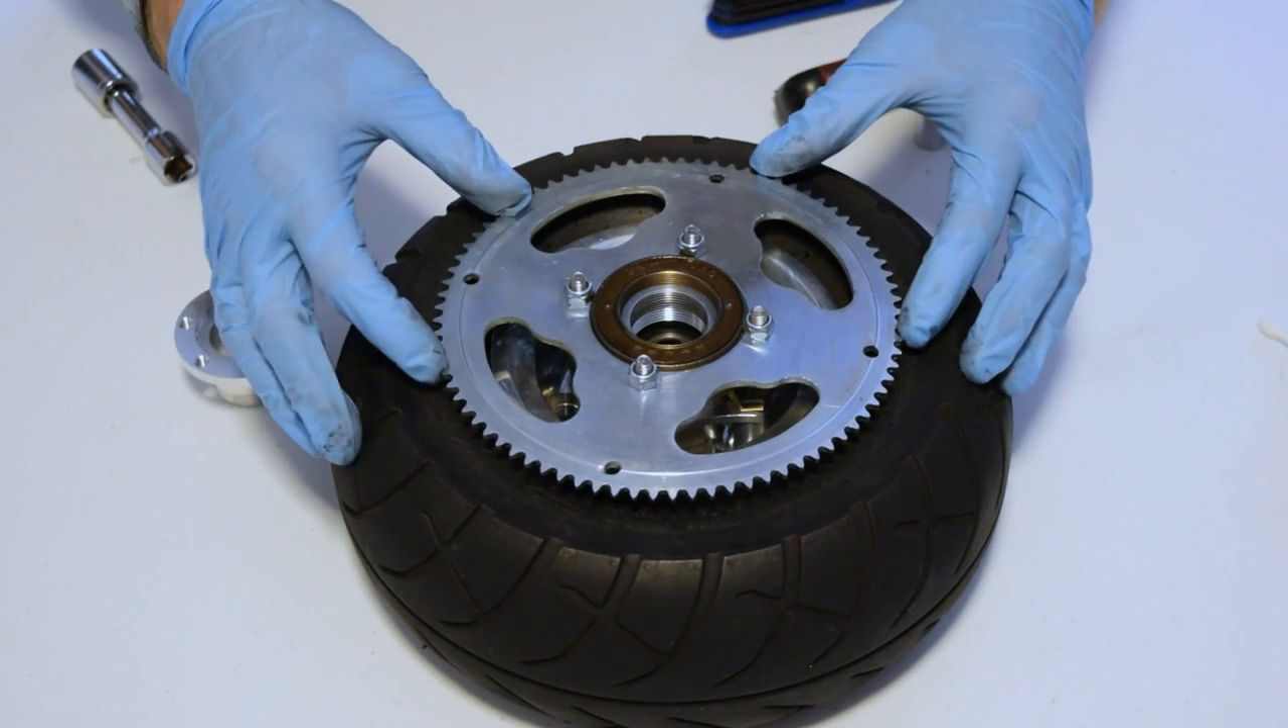So now we have the freewheel and sprocket mounted on.